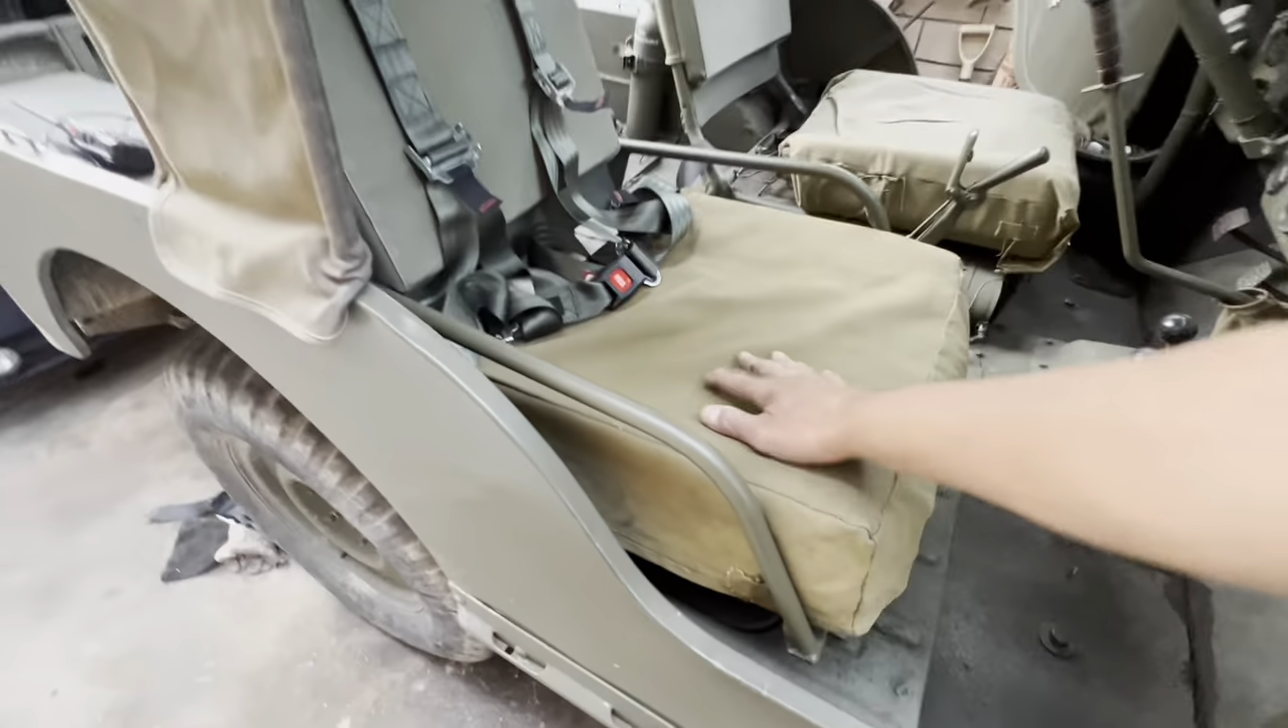Got our seat all done up. We got our harness in. Got a new cushion.